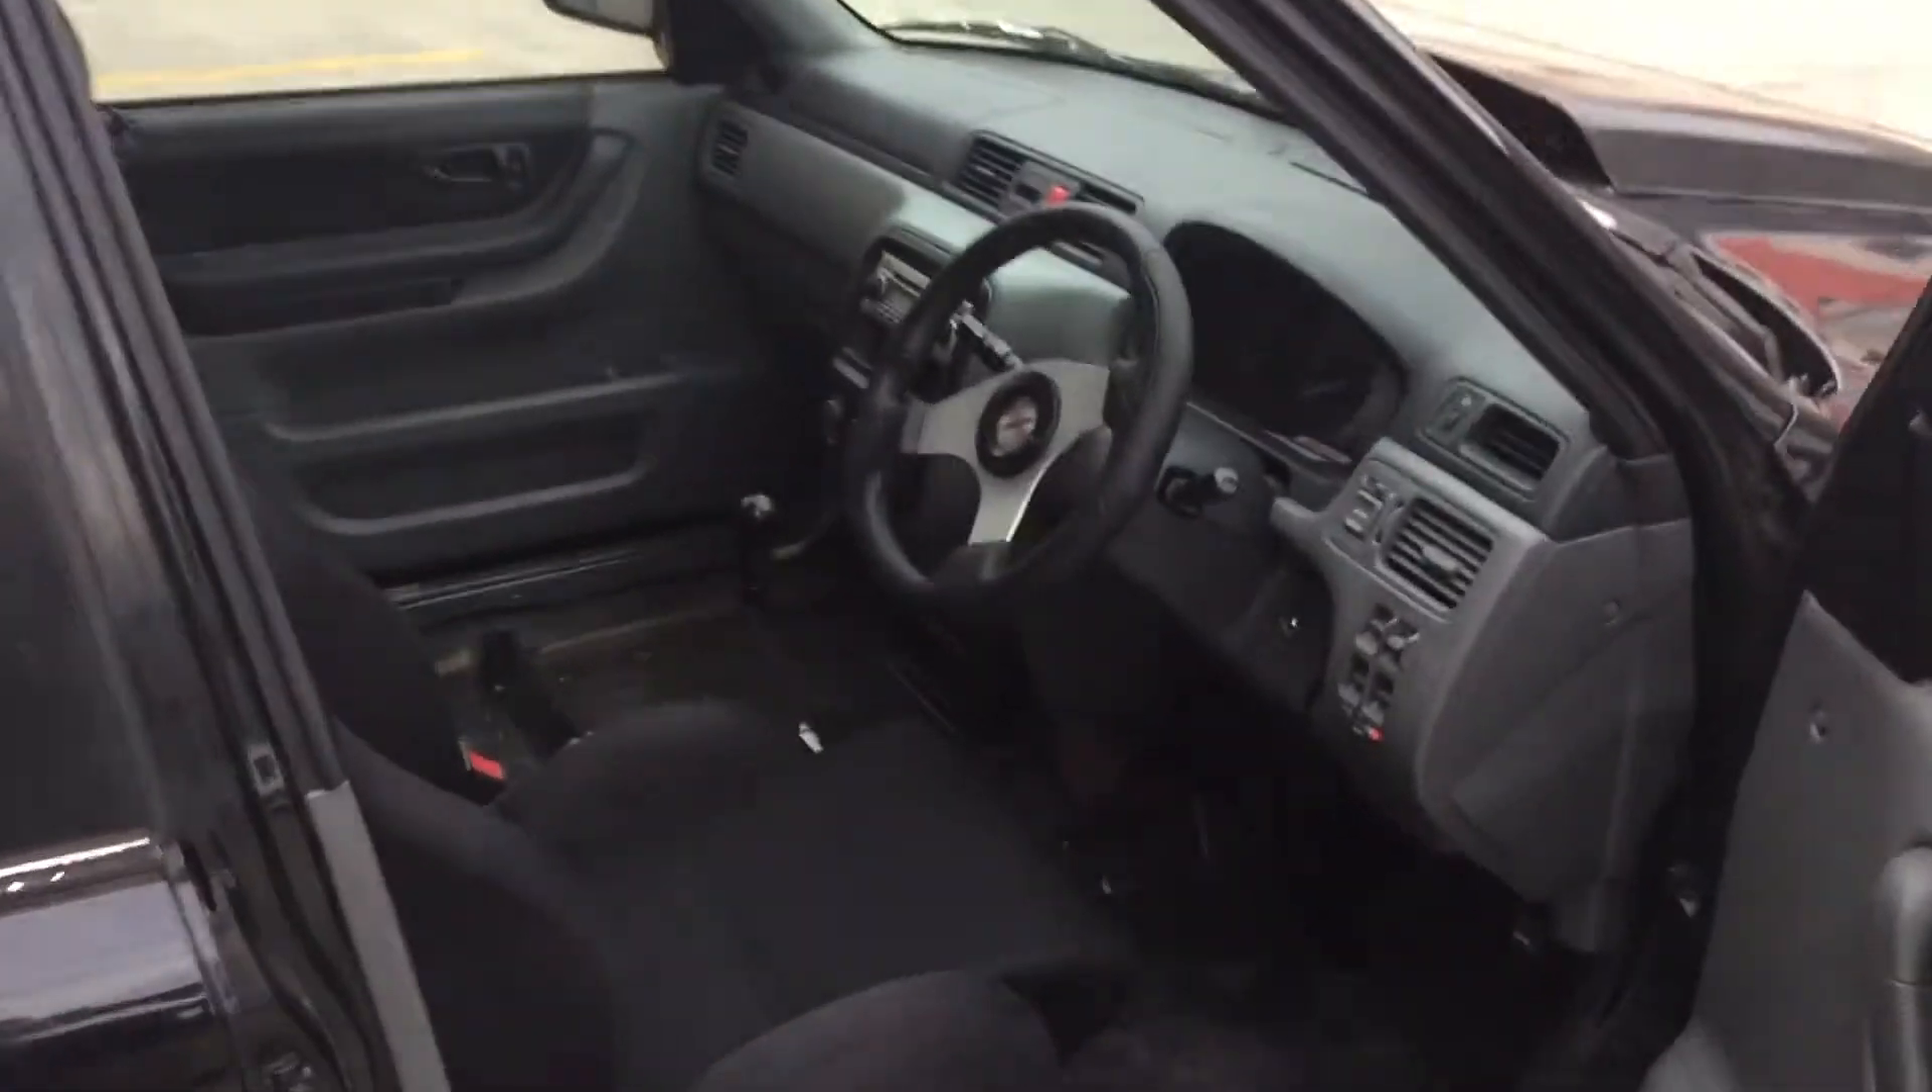We've put a sports steering wheel in inside today.